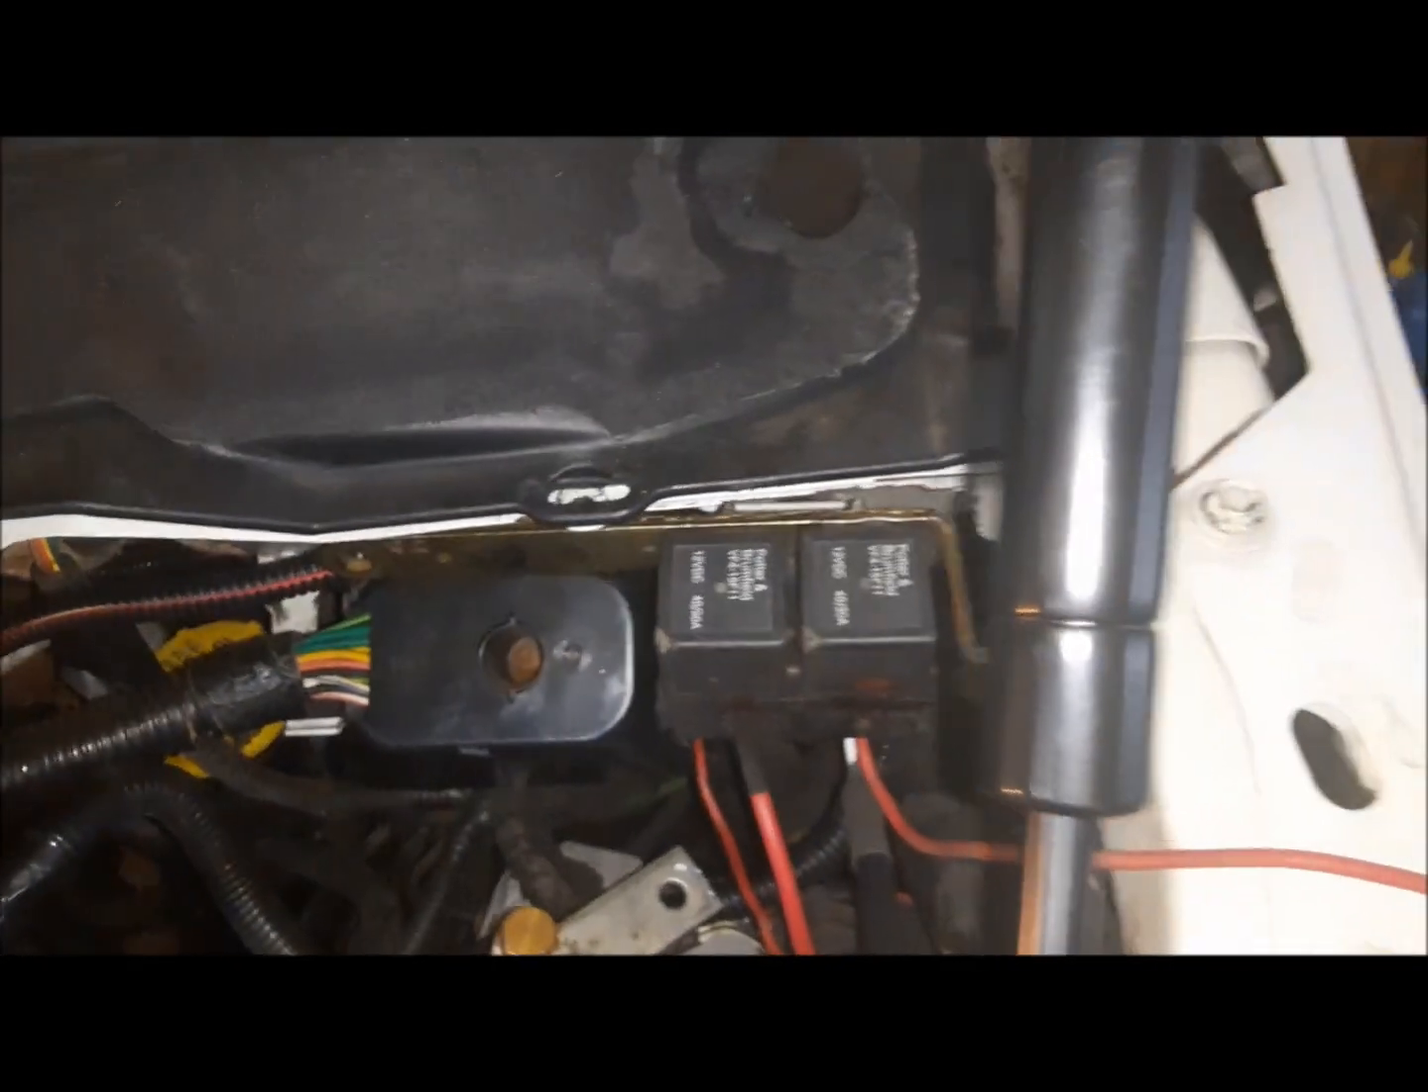Here we've got our relays installed.